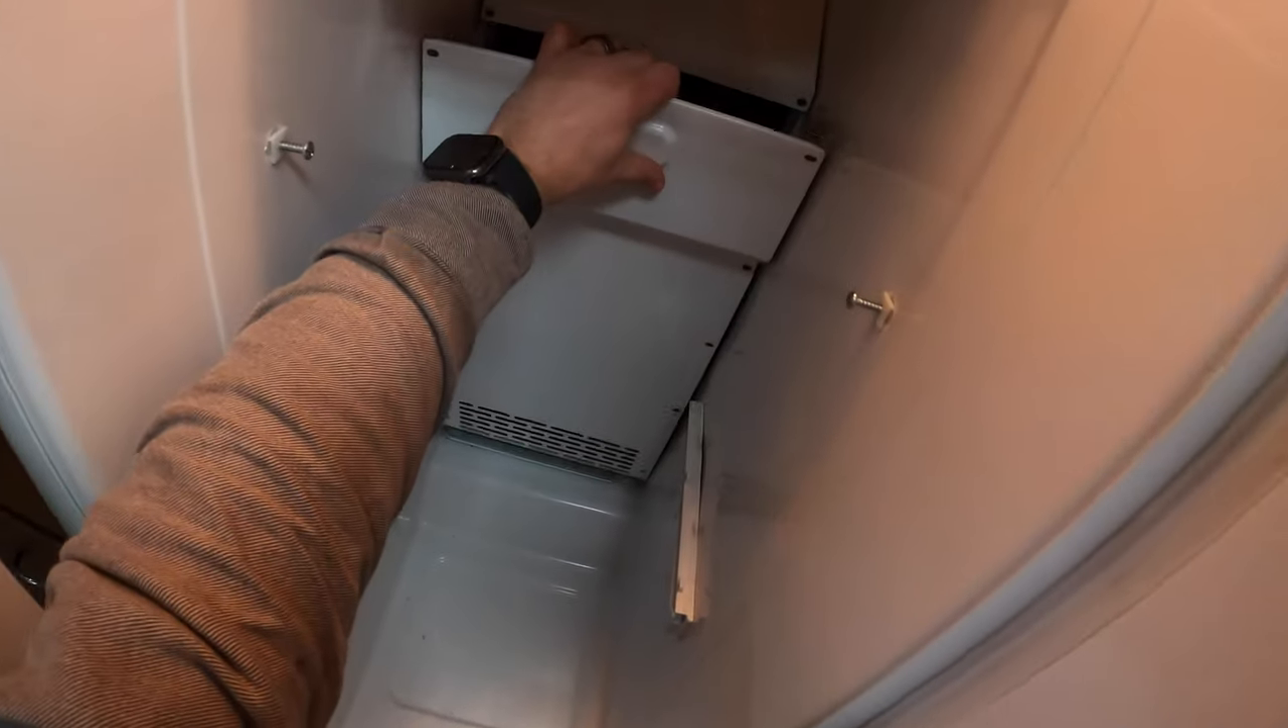So, at this point, we should be fixed. Okay, we just need to finish putting the panel back on here a minute.